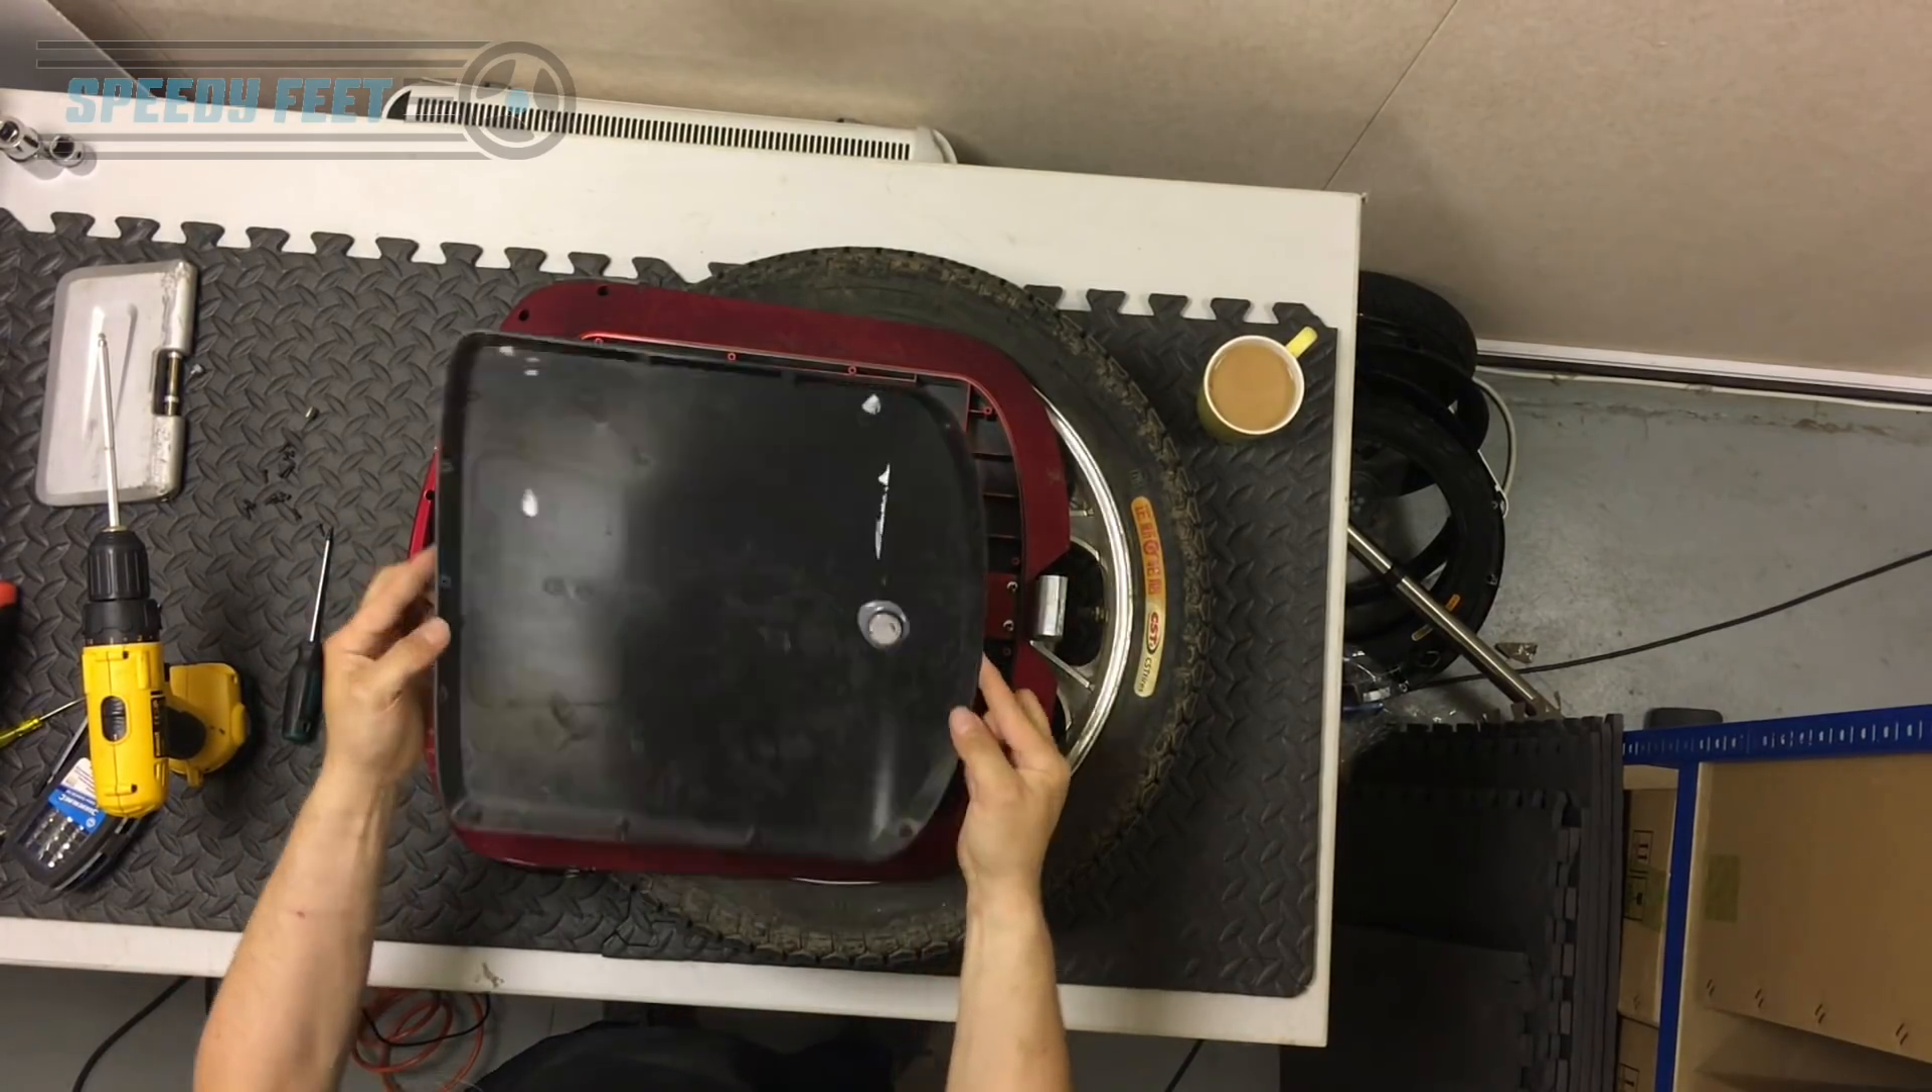That is the battery support cover off.